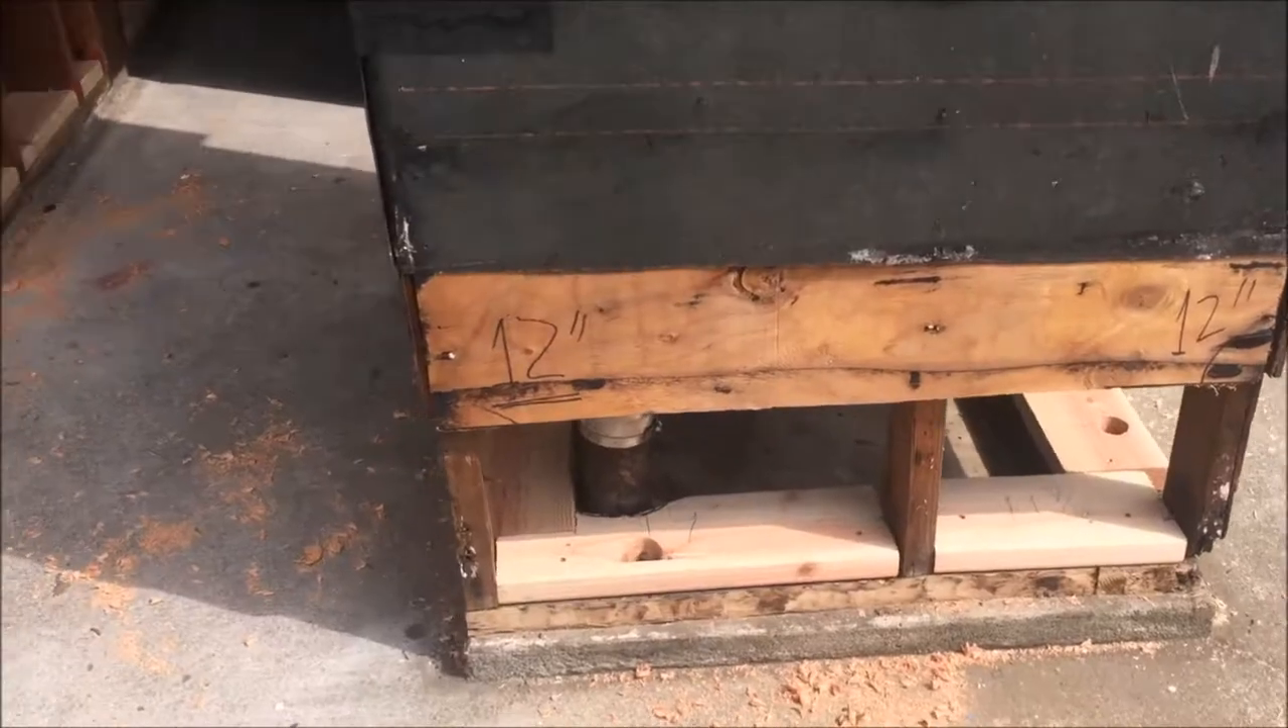And once that was cut out, we cut our 2x6s and installed those. Now we have something to nail to.